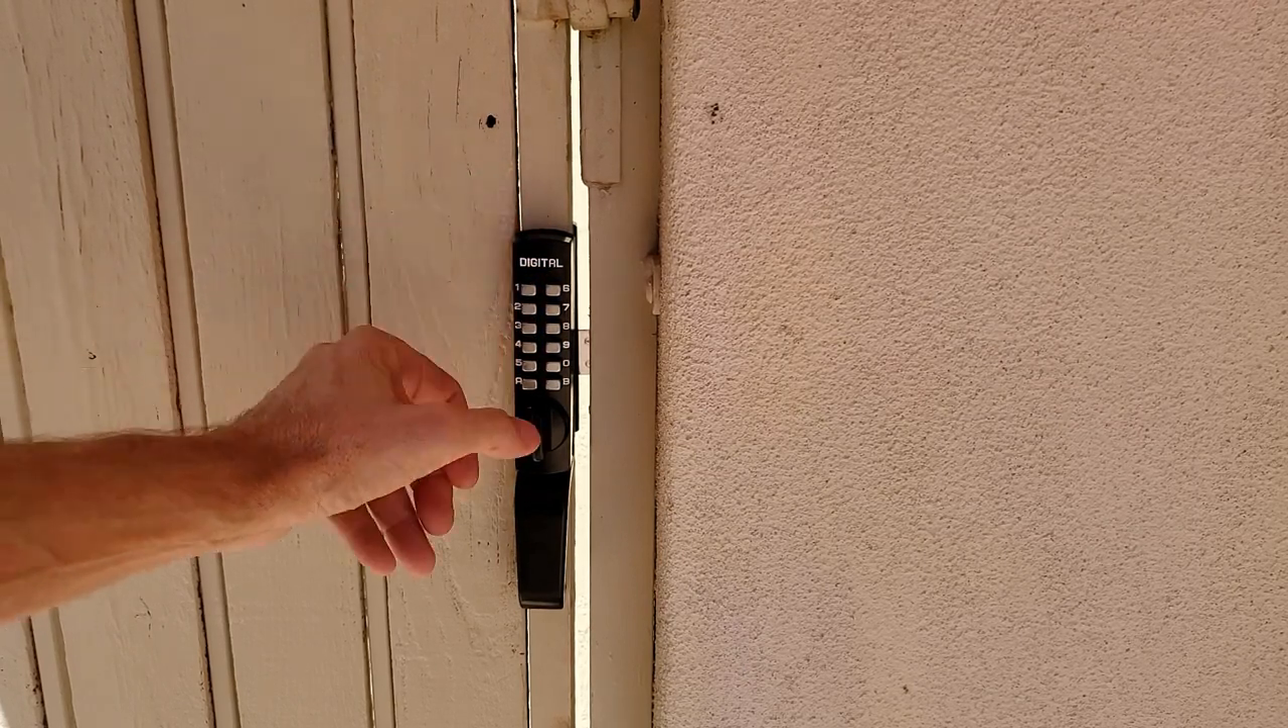Now here's the lock that we've used in this demo installed onto a left-handed gate.